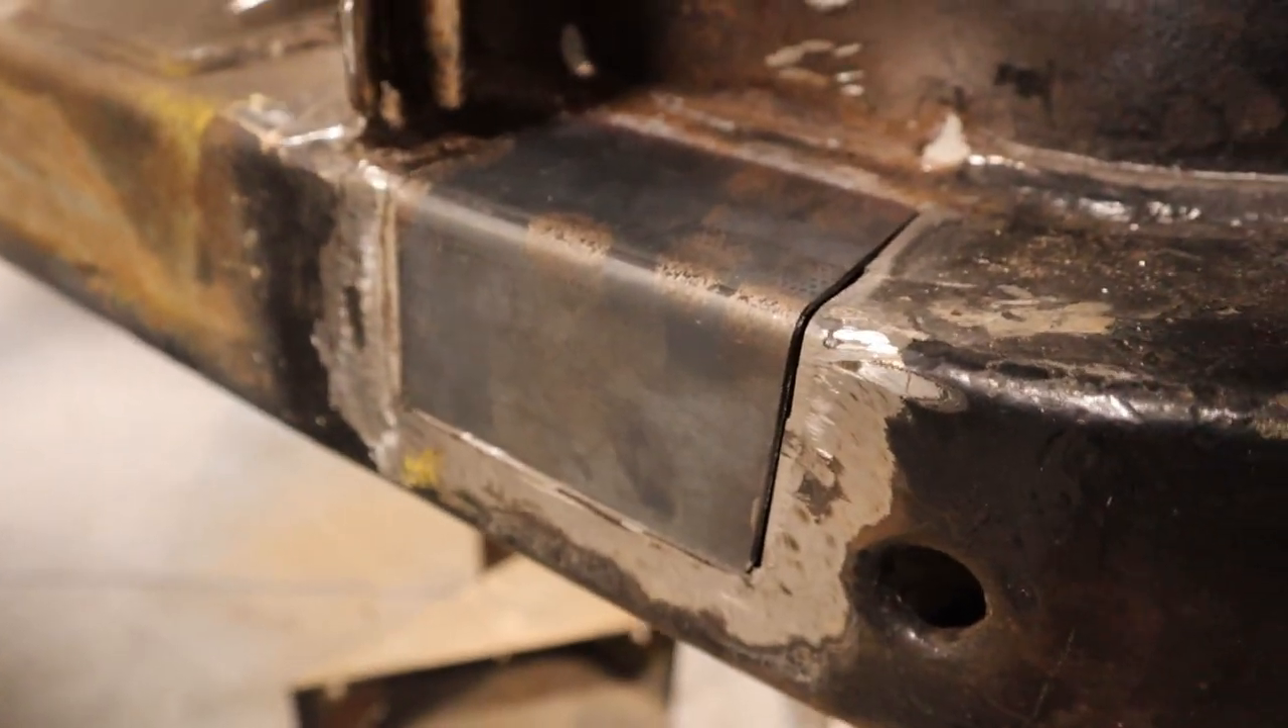That curve is exactly the same as the chassis, which is good. So yeah, that's pretty much a pretty nice fit there.